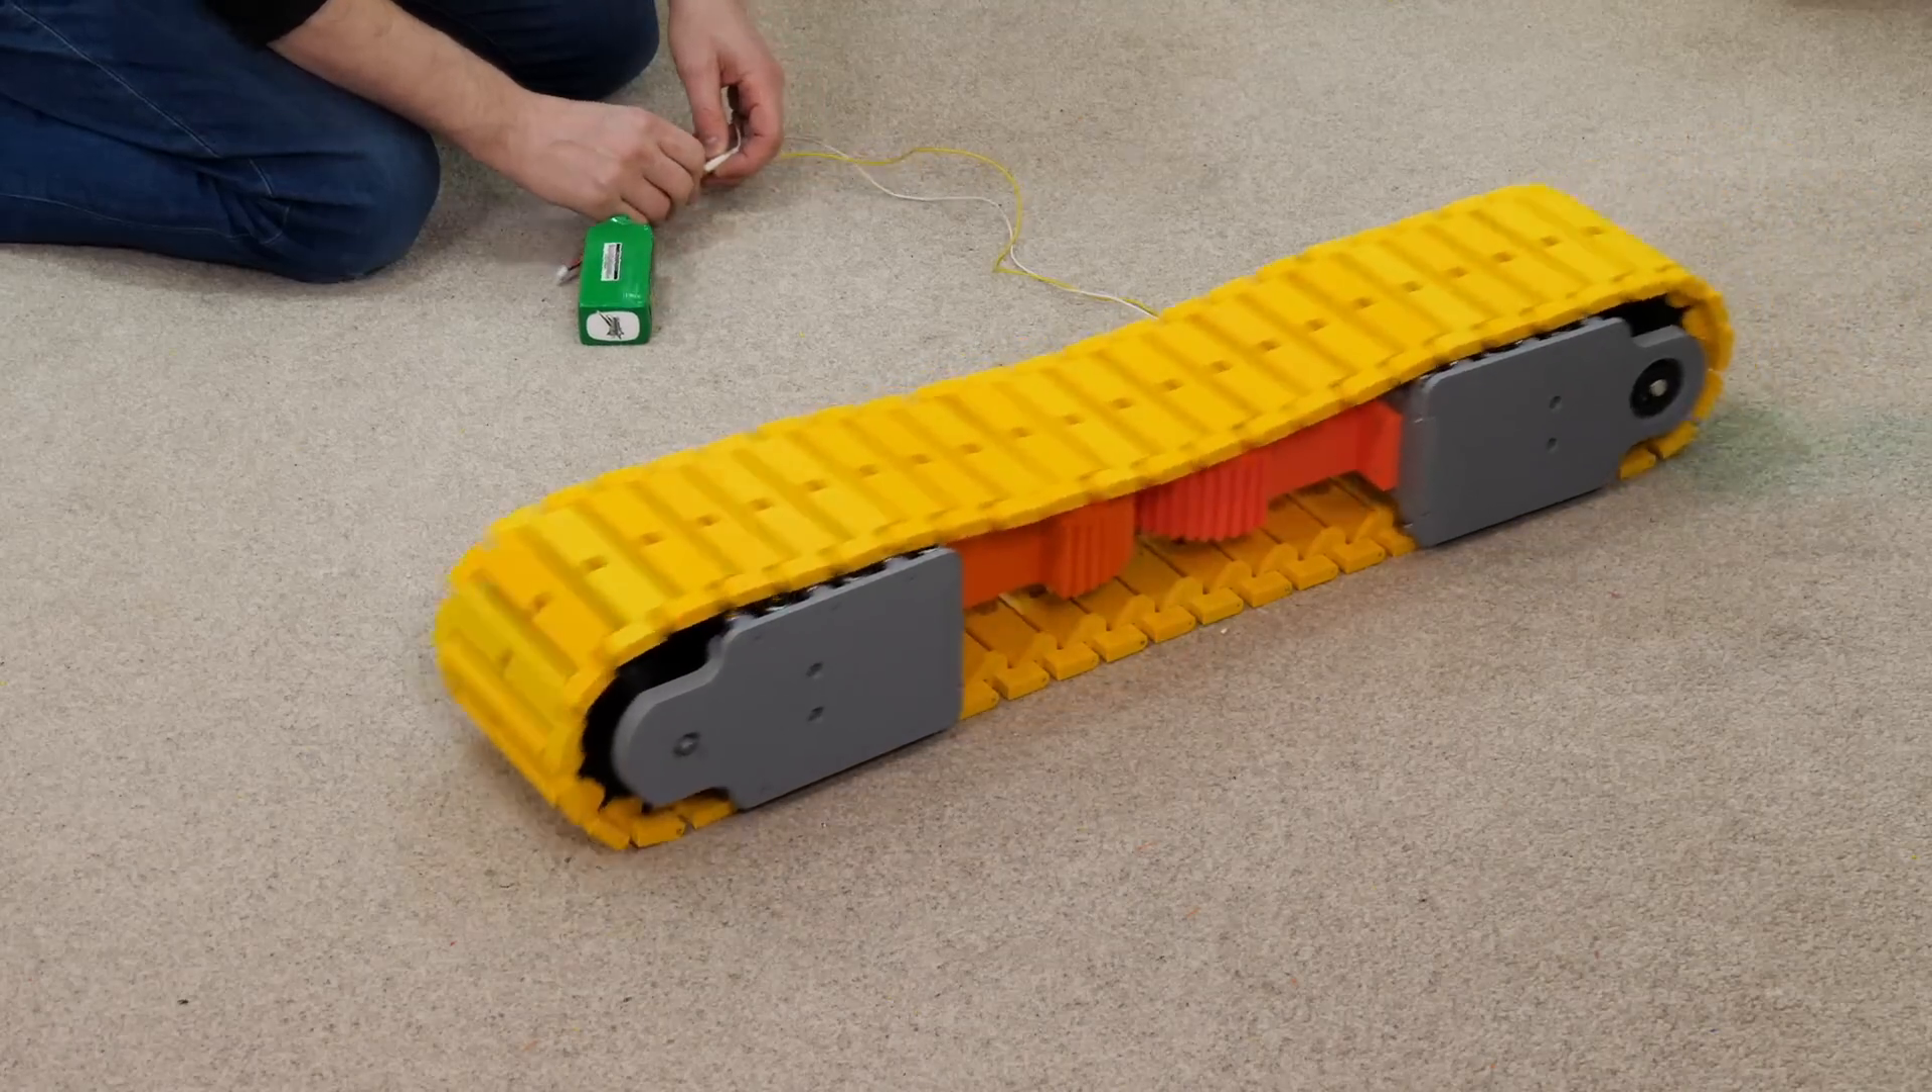I've put all my track segments together so I'm just going to put some power on that motor and see how it runs.